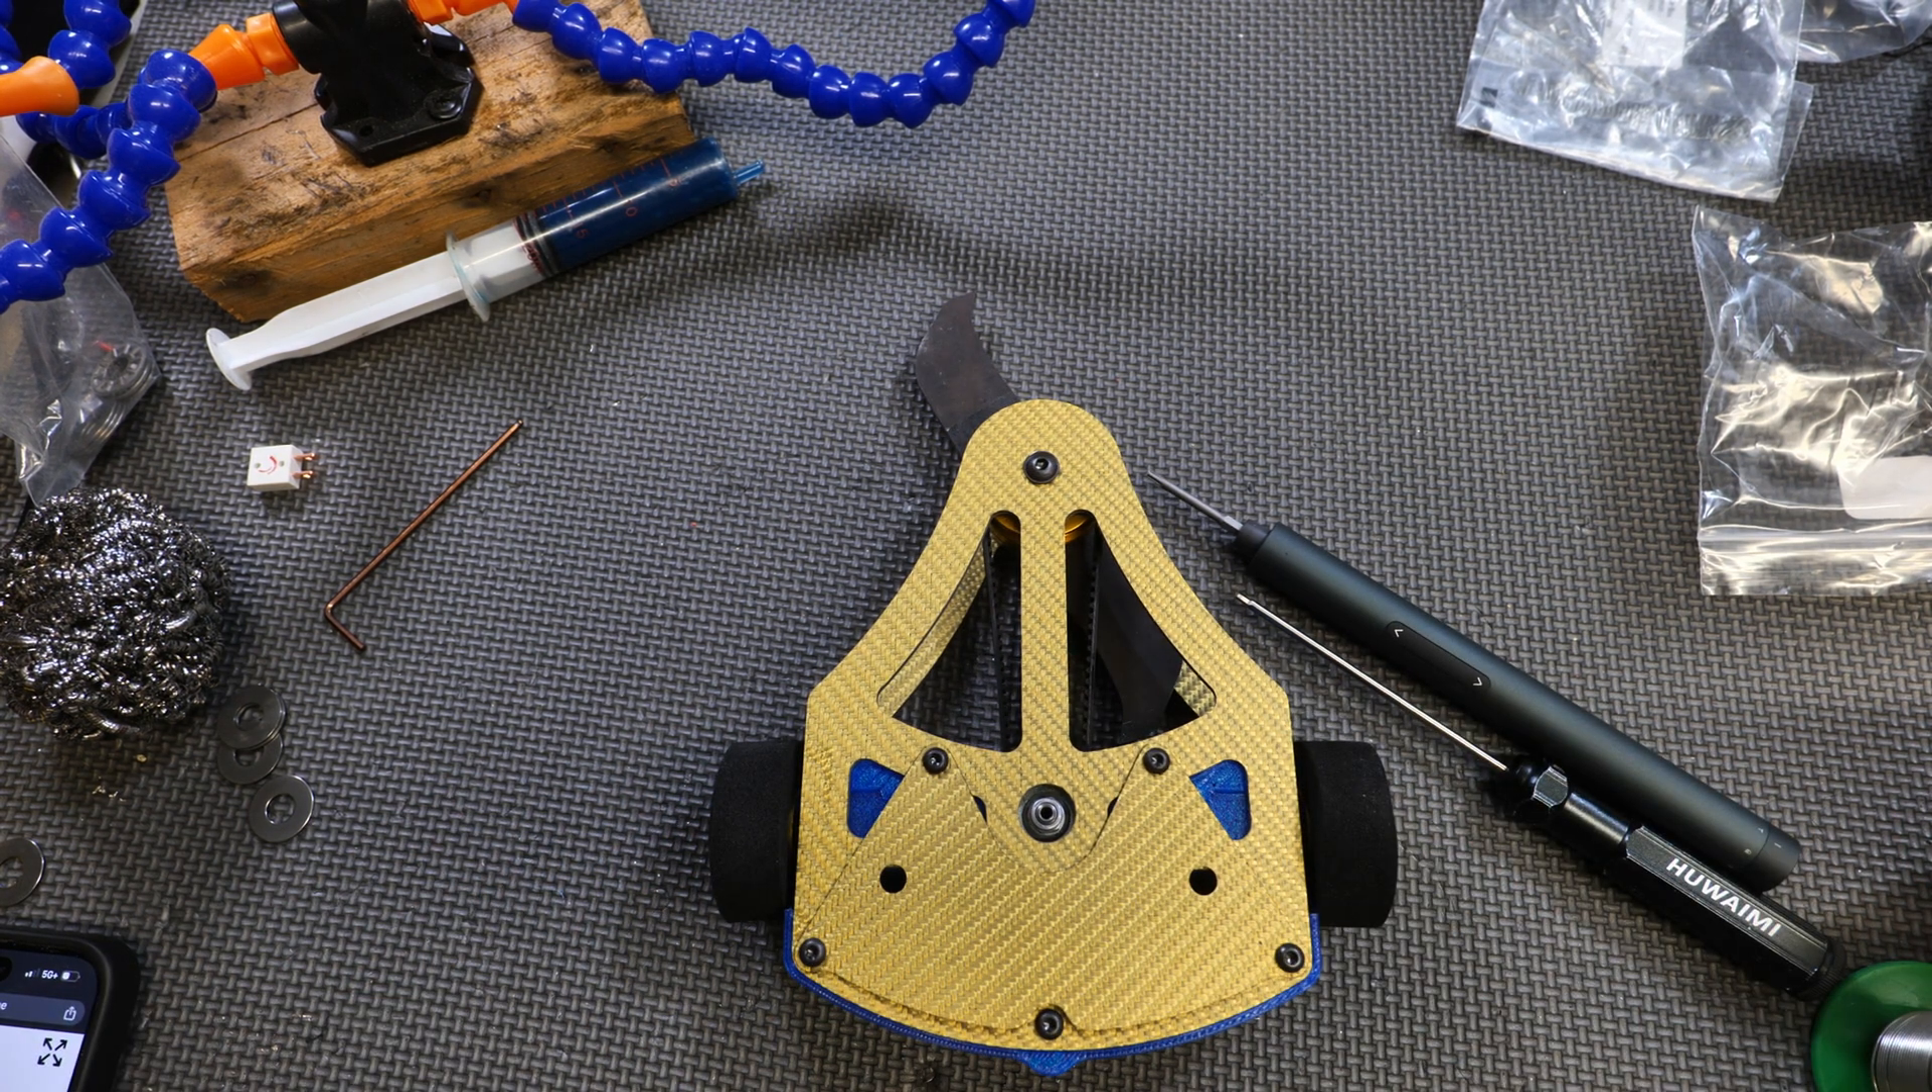And there you have it. Your robot chassis is complete.